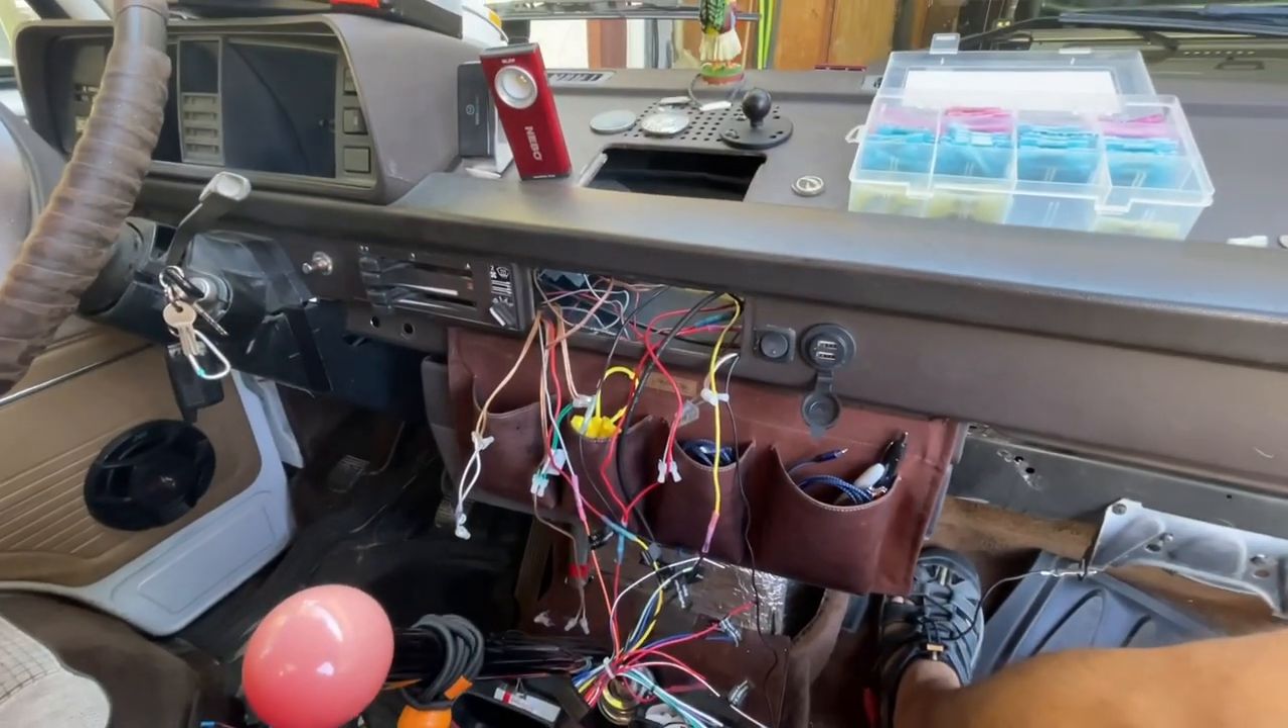So as you can see I got the old stereo pulled out I started connecting up a couple wires.